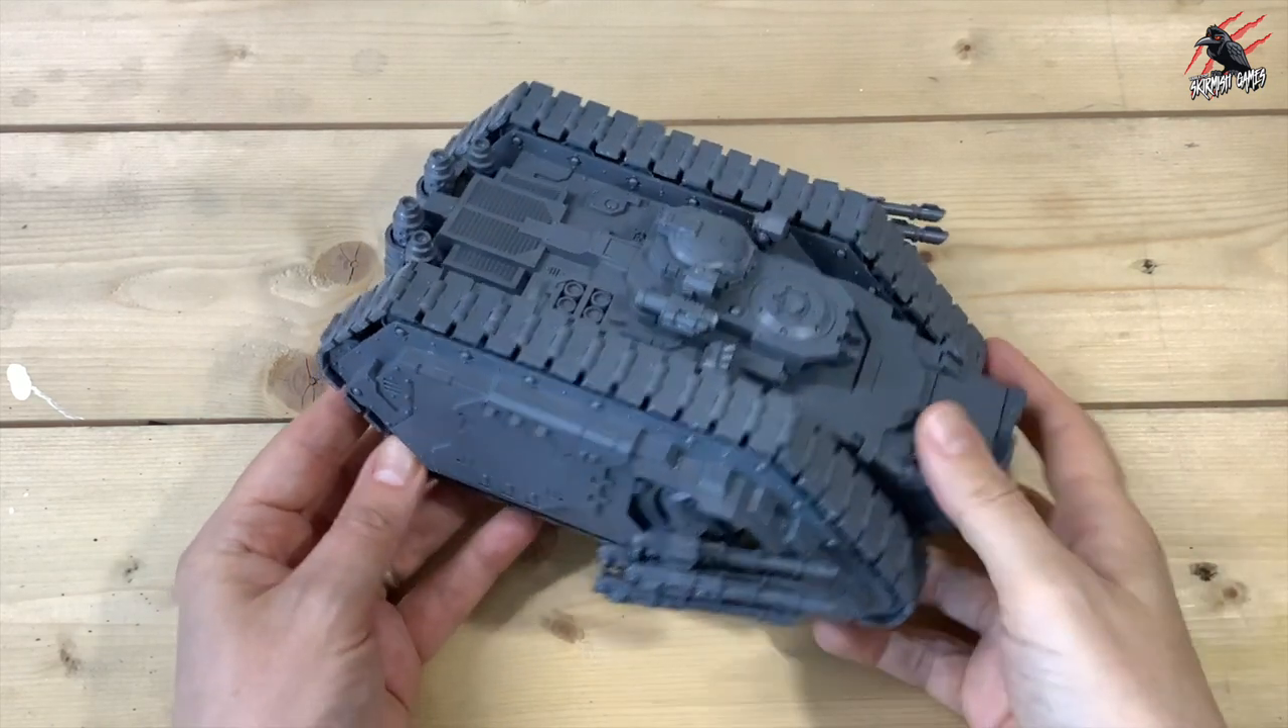Here's my land raider spartan all assembled now.